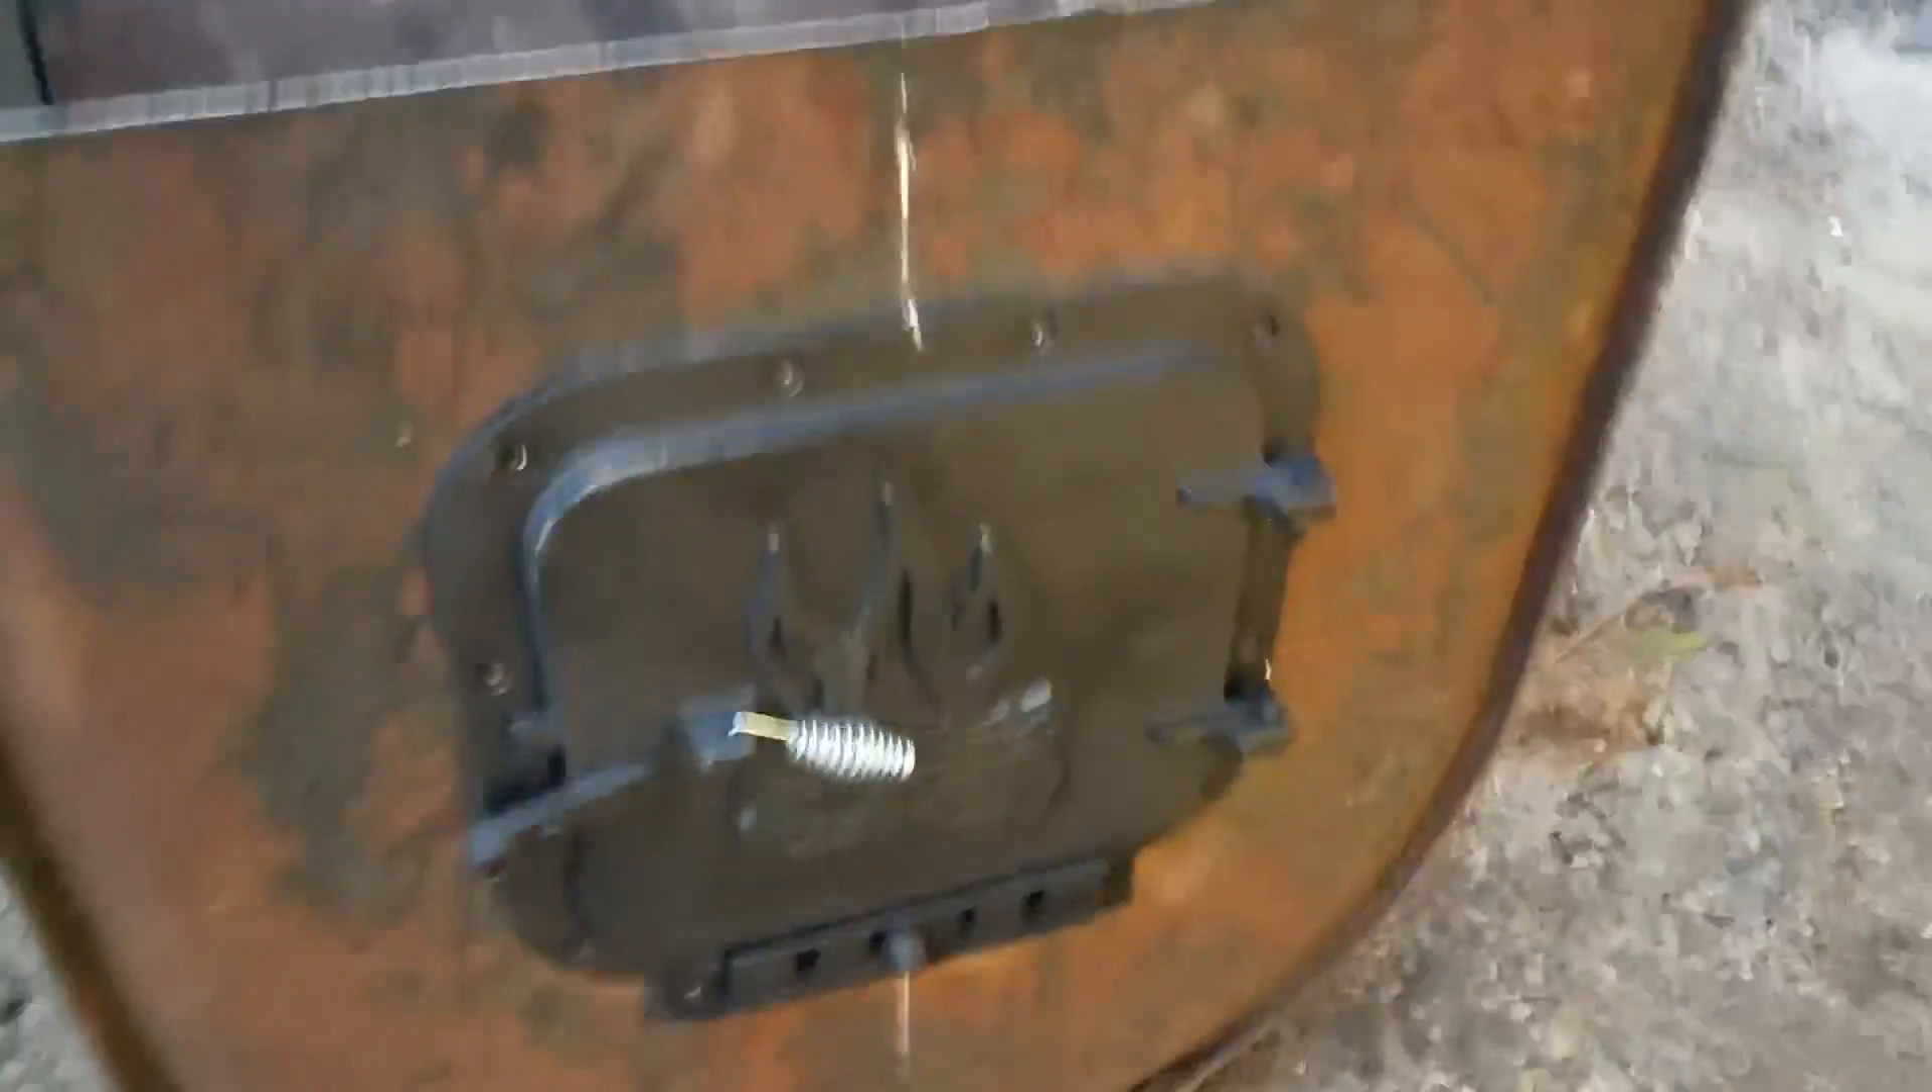I got the door on here now.